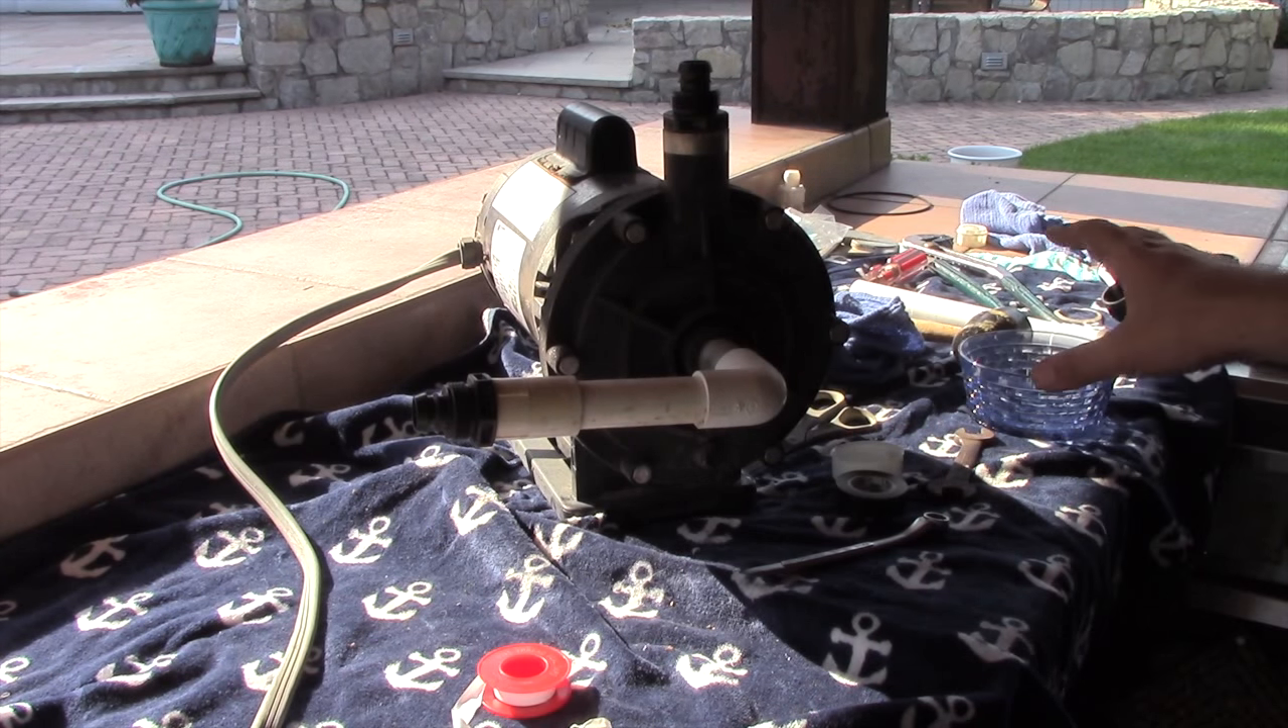So, all the connectors are back together and the pump is all reassembled.